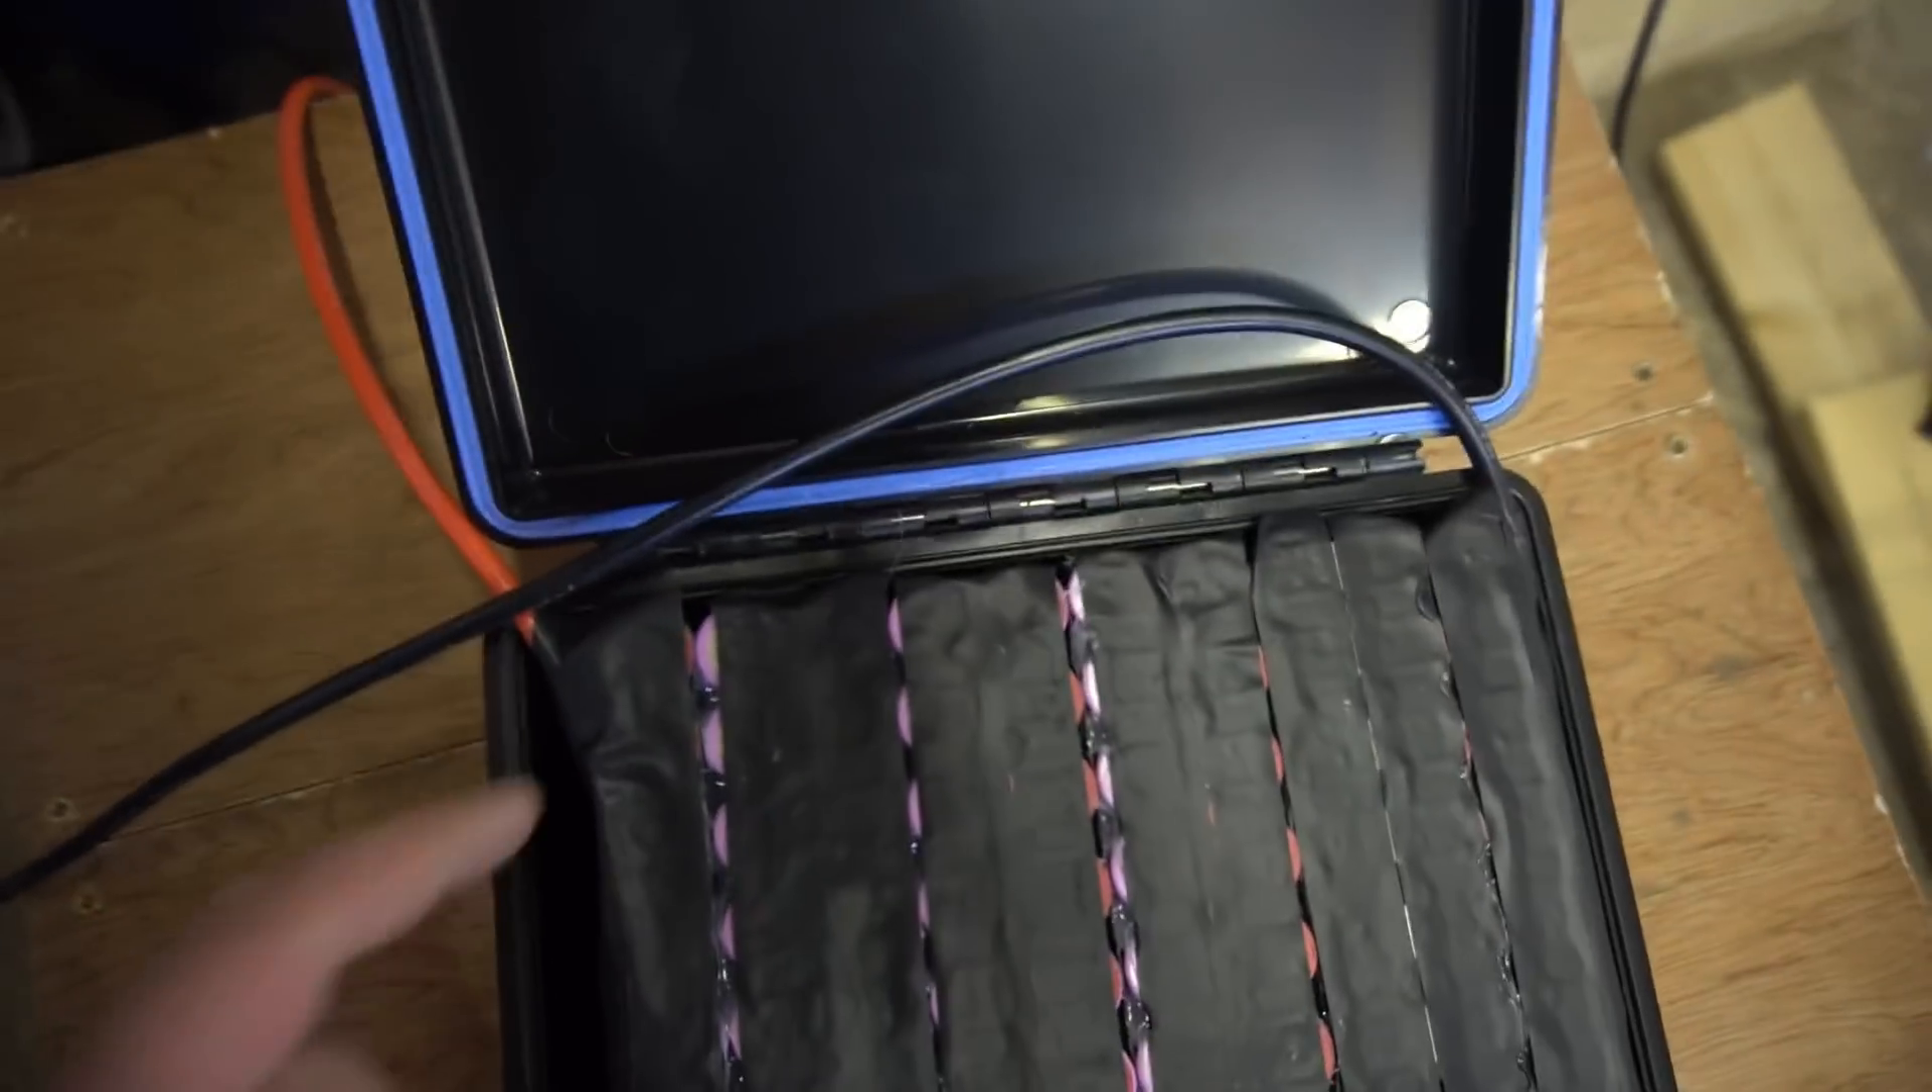I've just double checked that the pack actually does fit into my enclosure and as you can see there's not a lot of room.